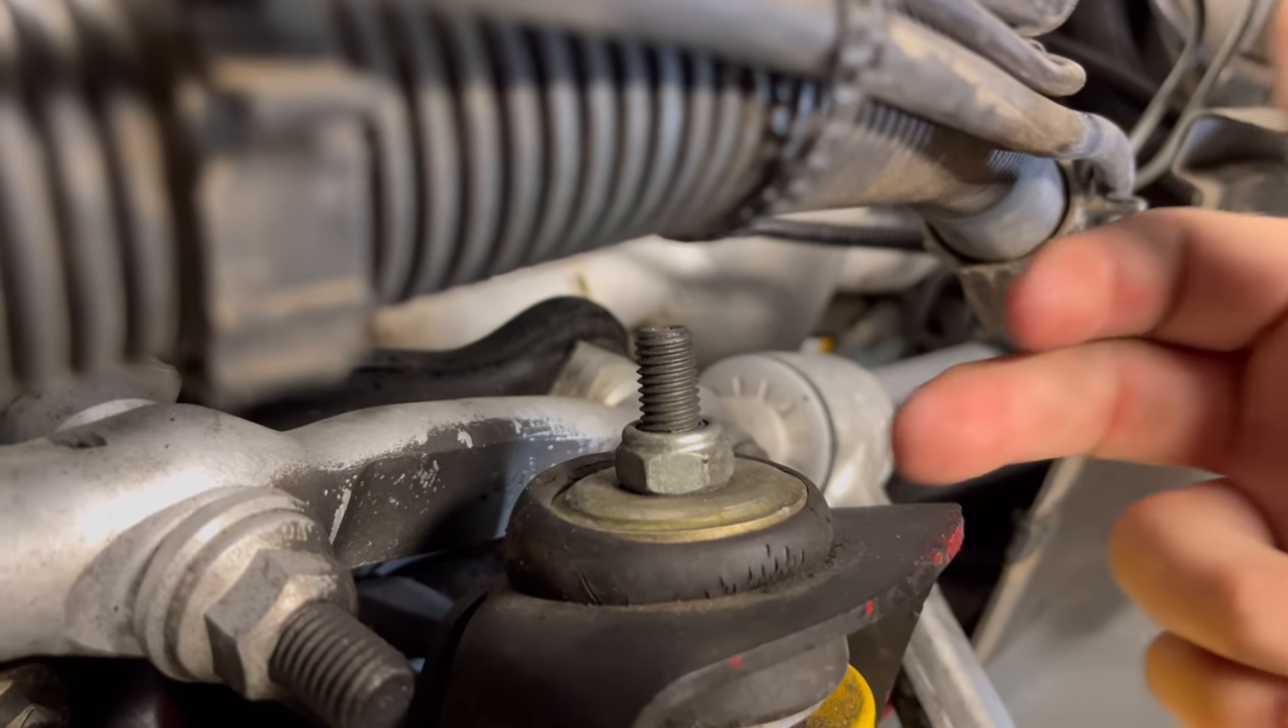It's bulging out way past this metal washer.